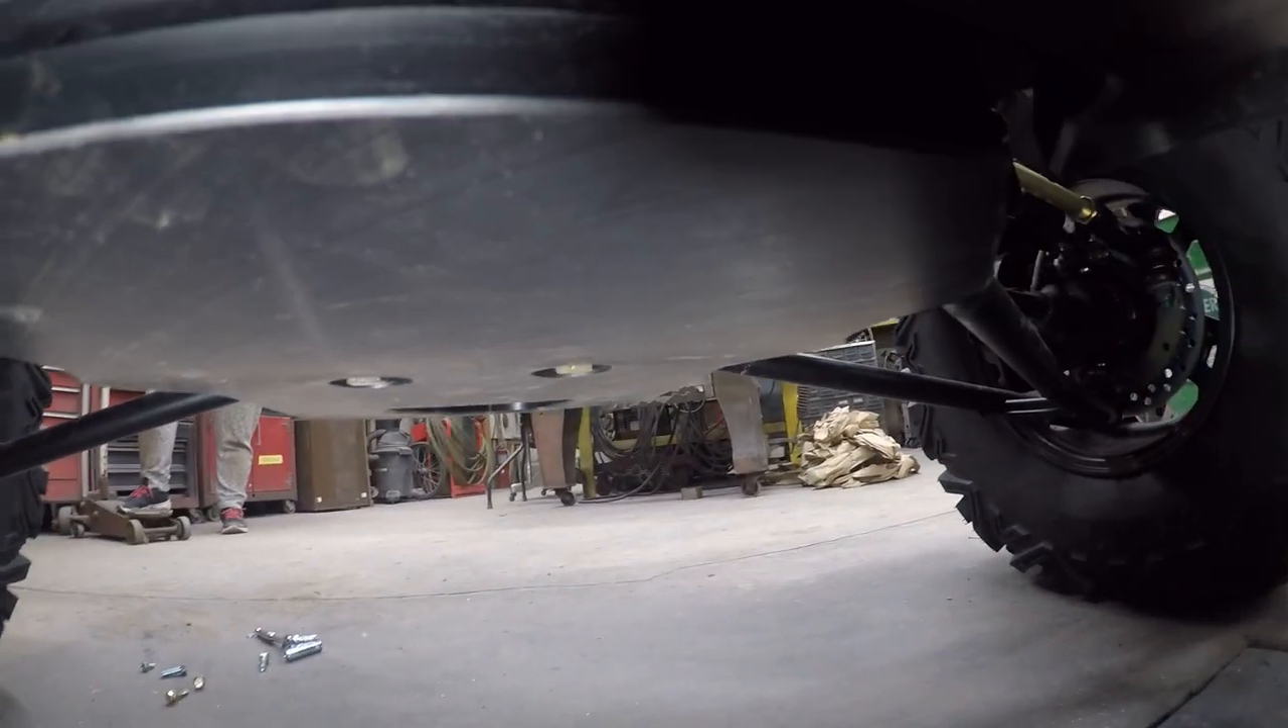Now we got the front skid plates on all installed.